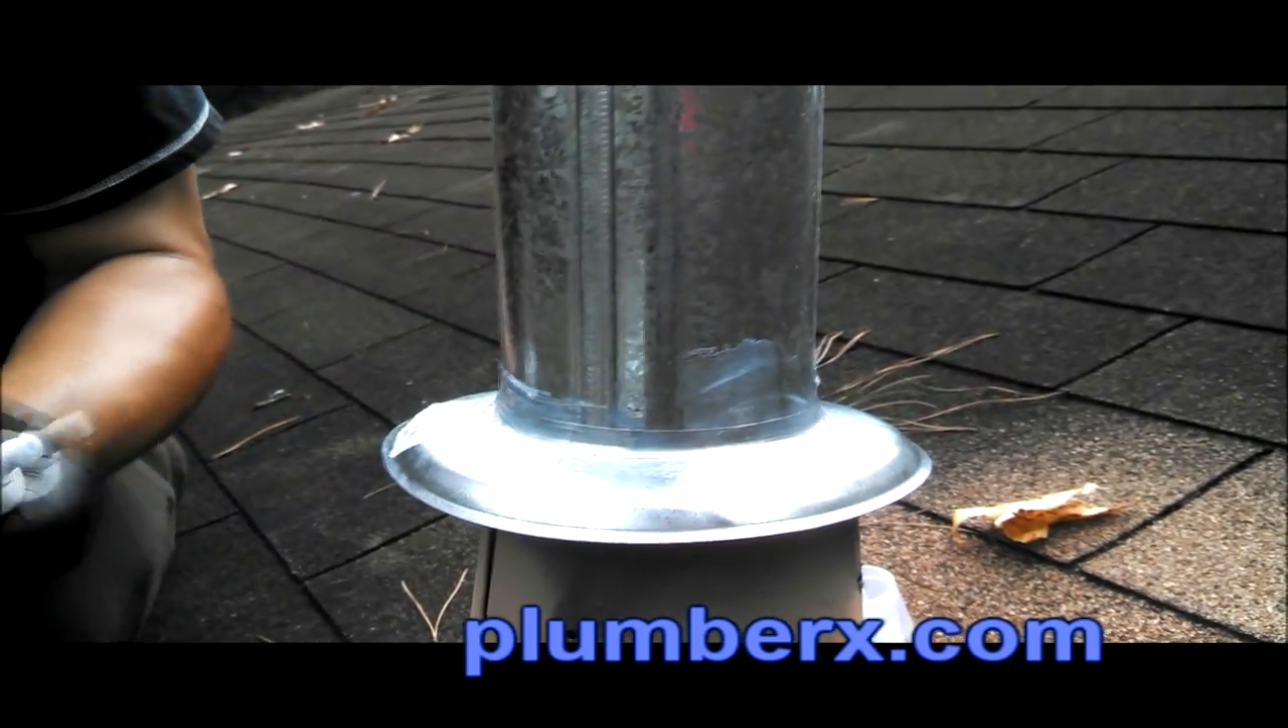And you can see that we slipped the storm collar on here.